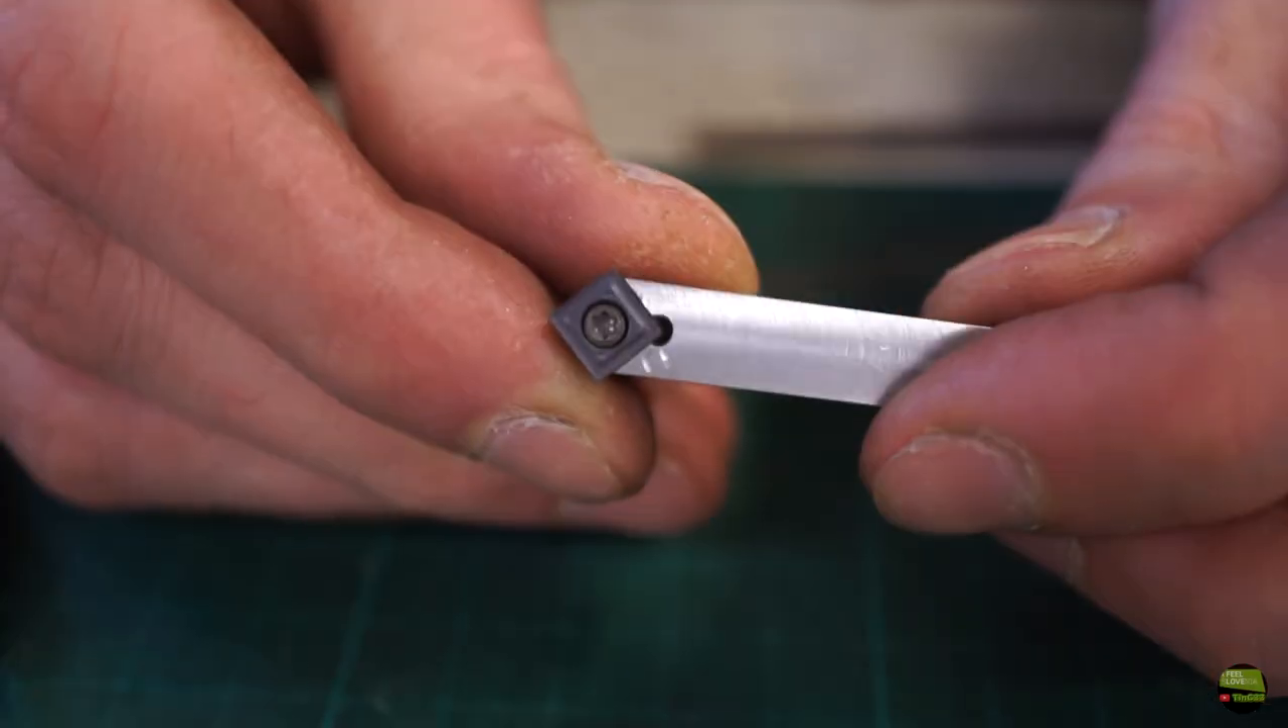Now I just screw on the insert and my new tool is ready to use.